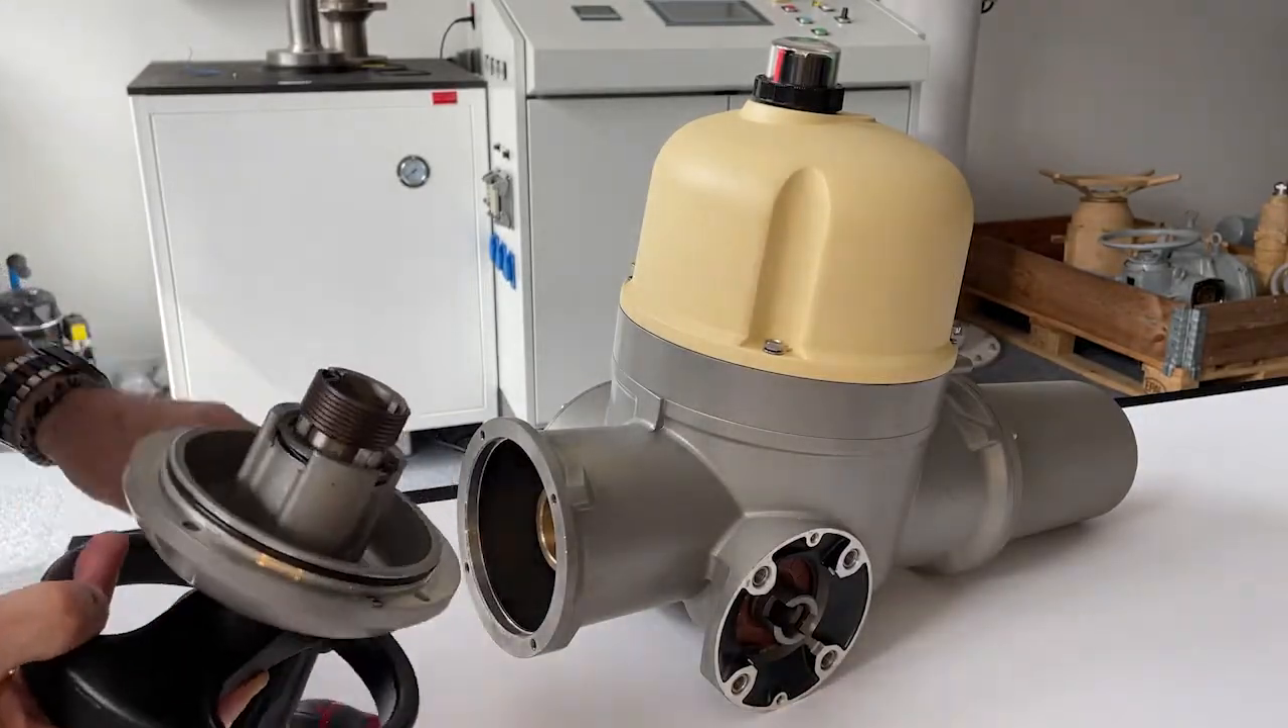You have now removed the cover that will be replaced with the new one.